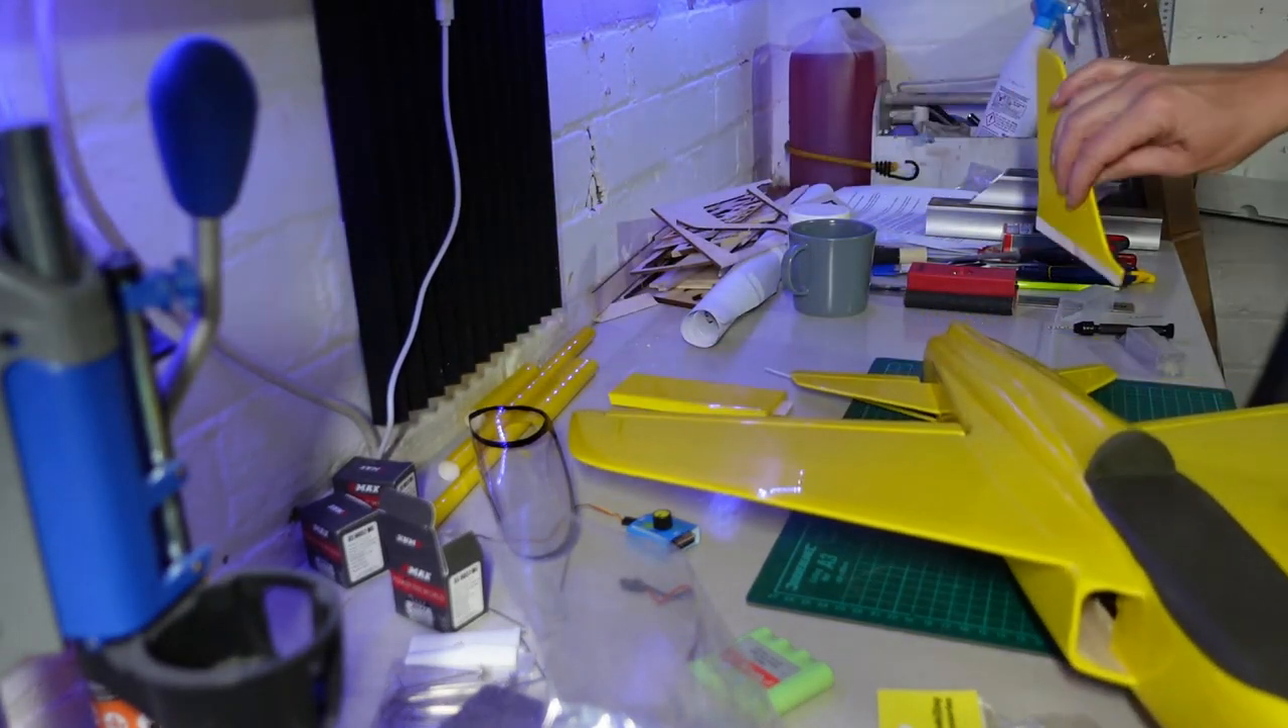I'm not going to put the fin on just yet because i've still got a fair bit of sort of tinkering about to do with it hooking up all the control surfaces and everything.